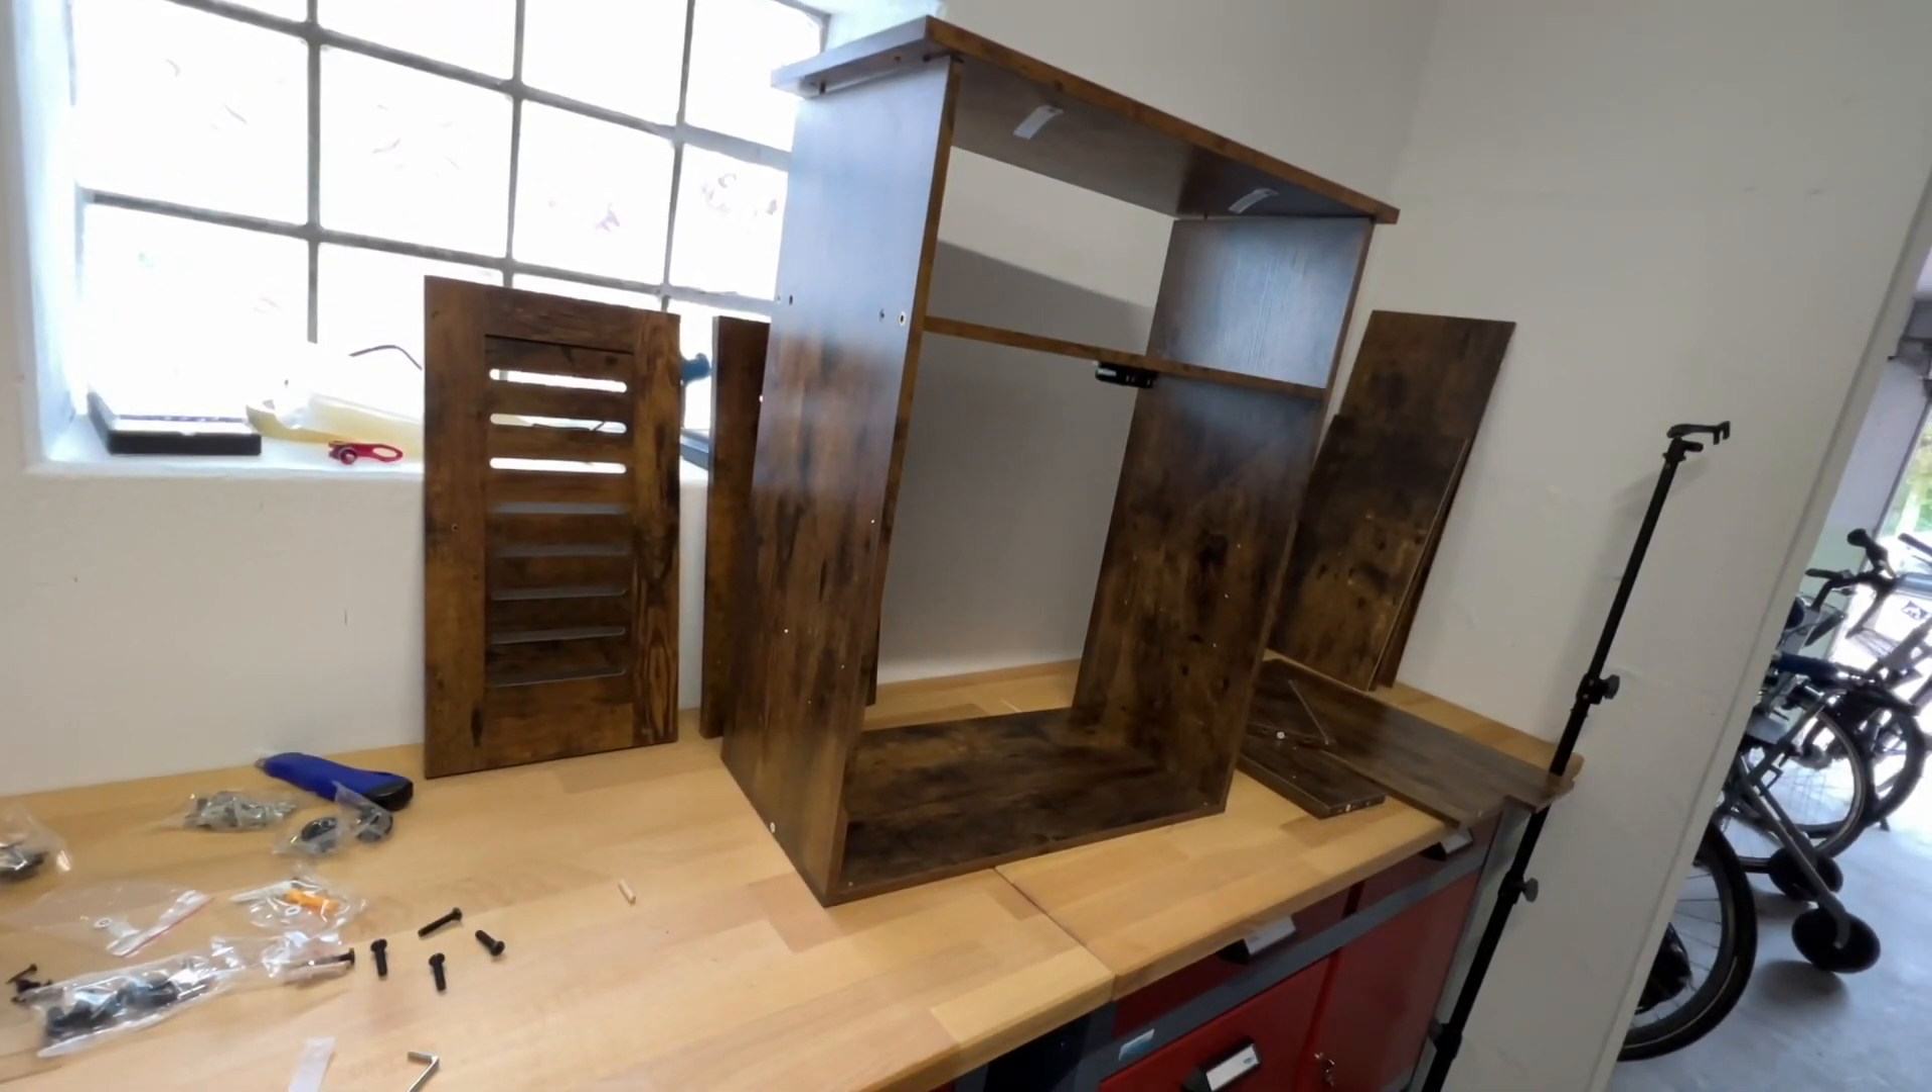So, guck mal hier, jetzt haben wir schon richtig einen schönen Korpus am Start.